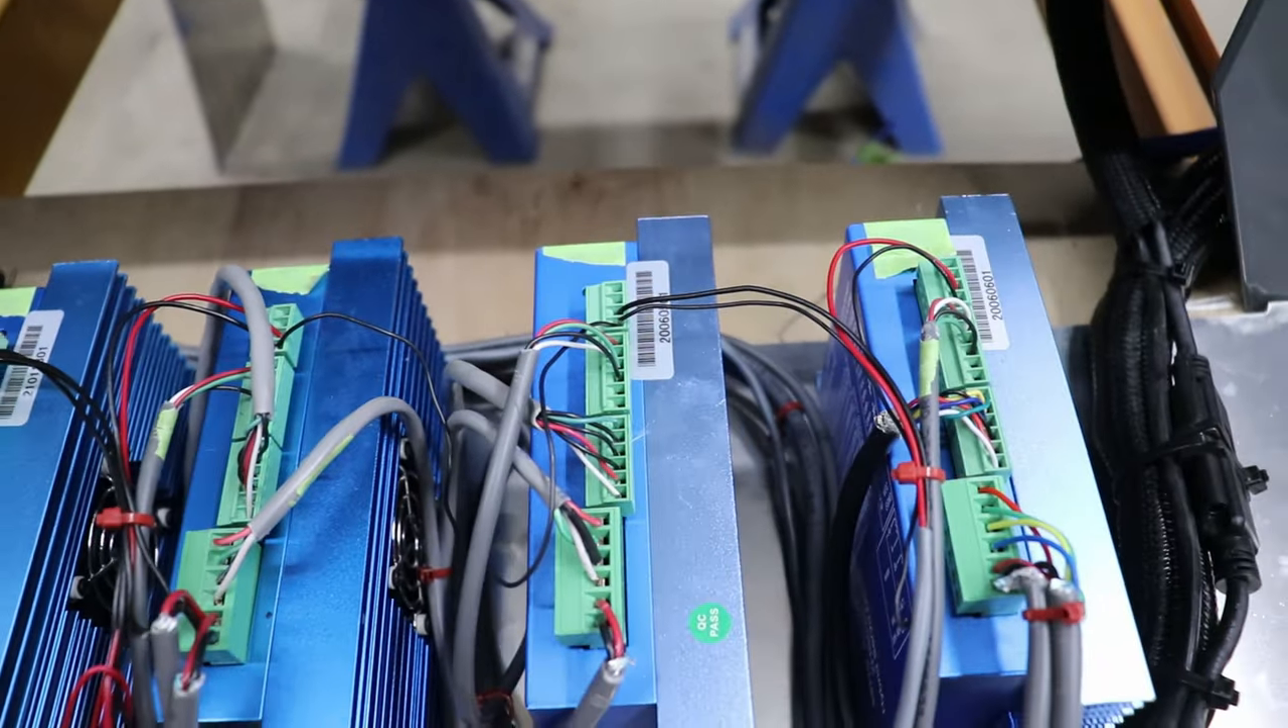All the stepper drivers are completely wired up i wired up the alarms as well.